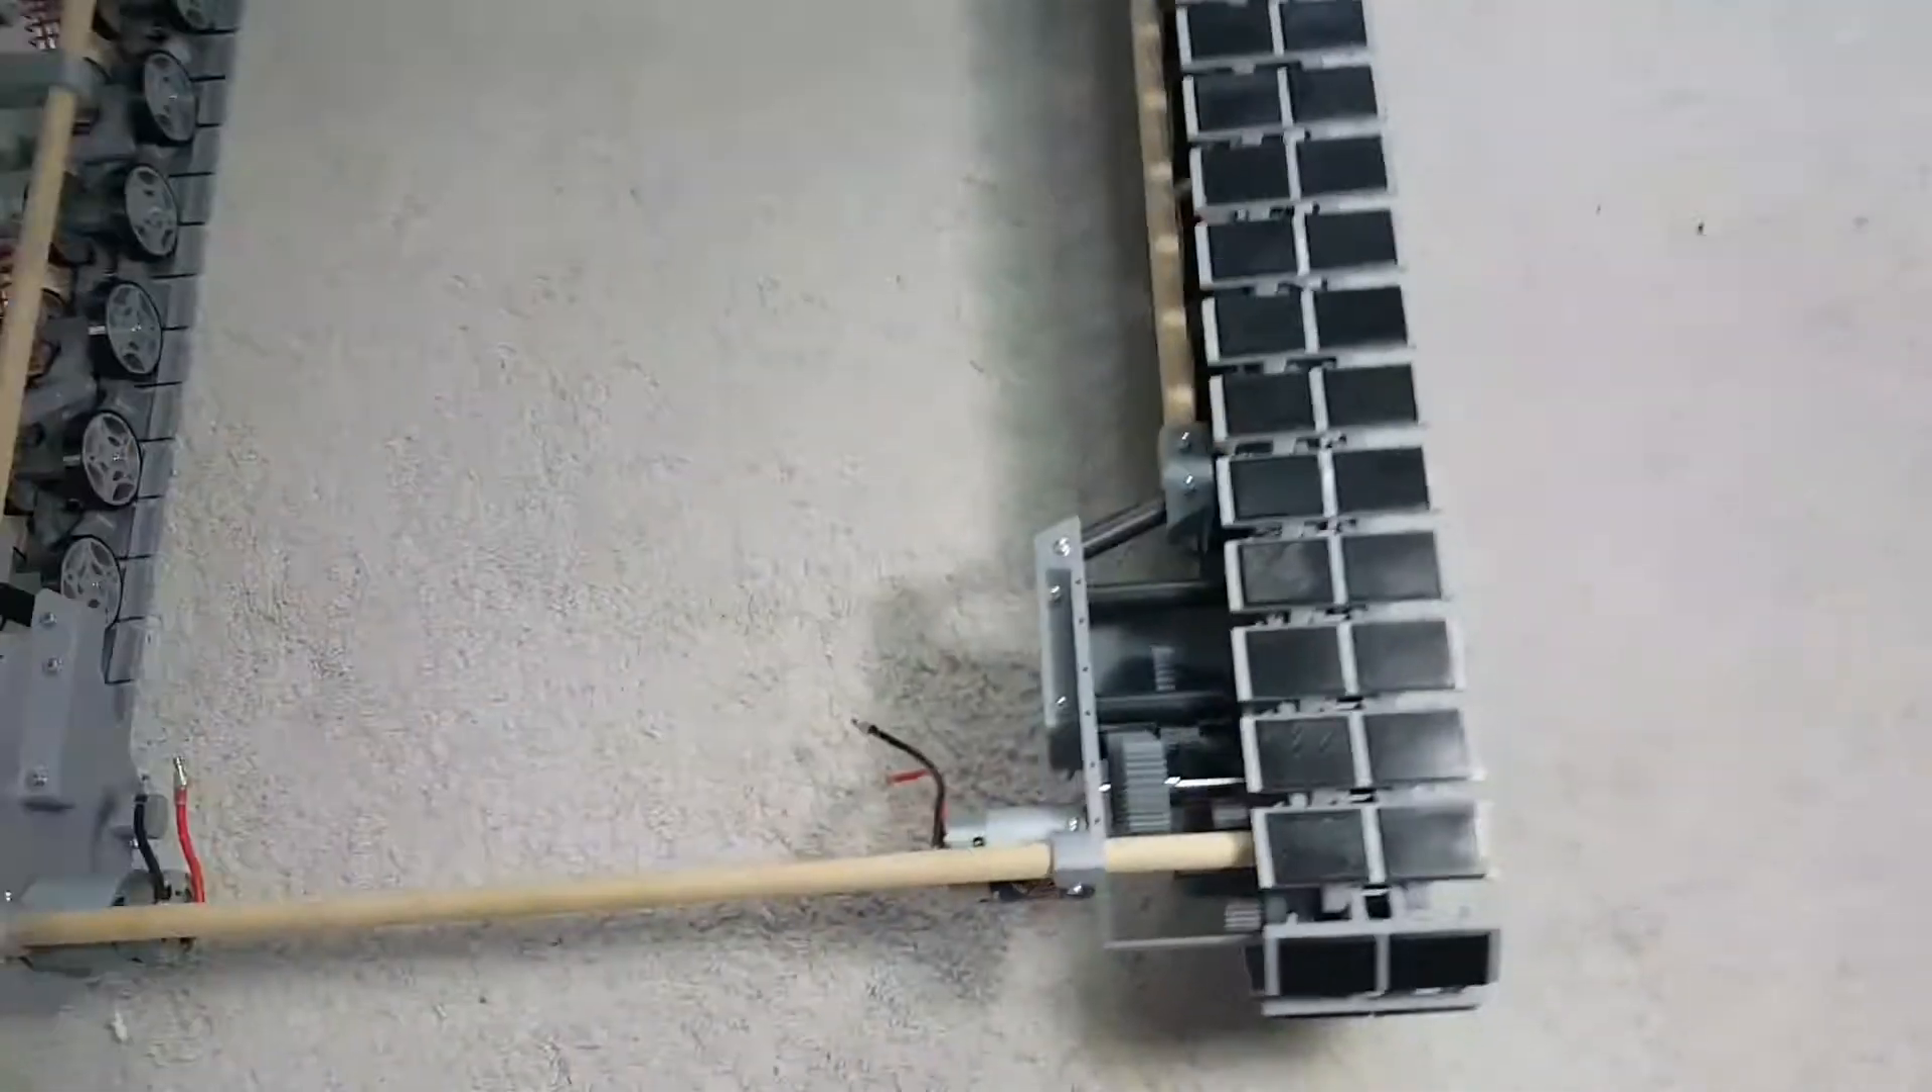I don't have the covers on the gear boxes yet.